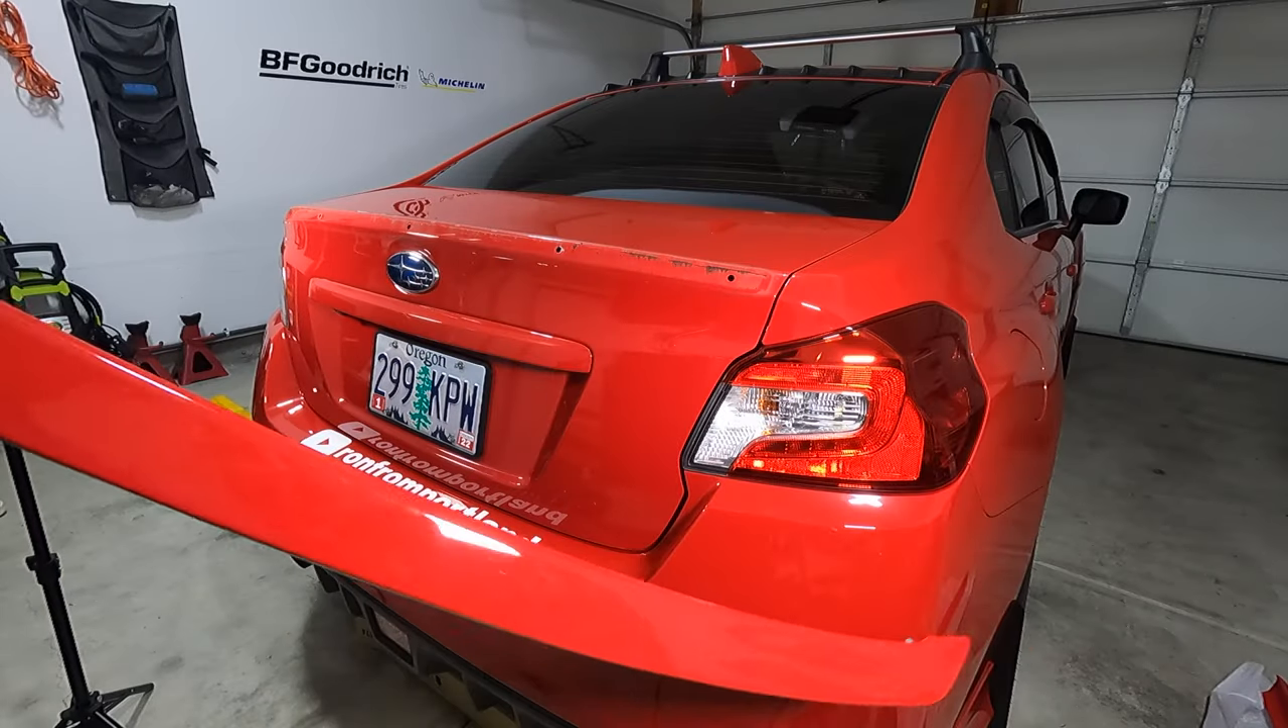So we finally got the stock spoiler off.